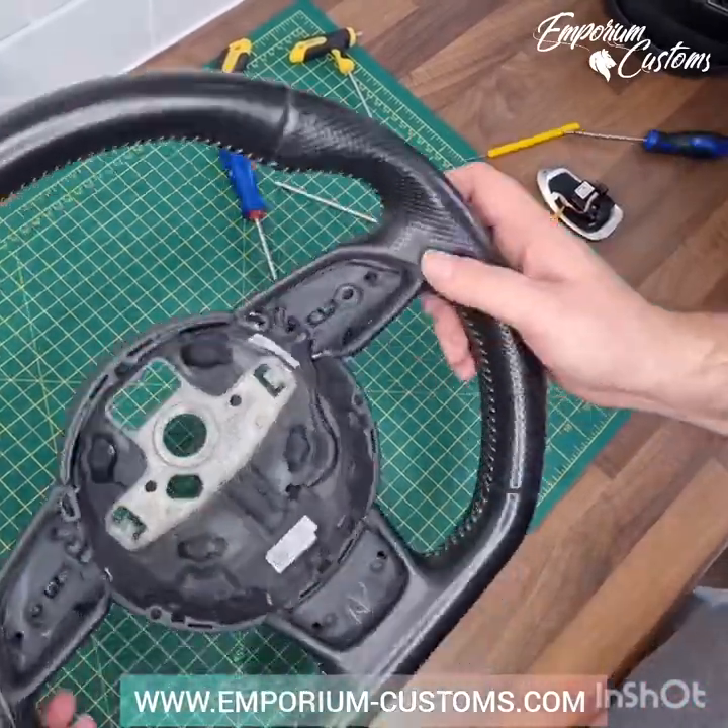Now you've got a naked wheel.